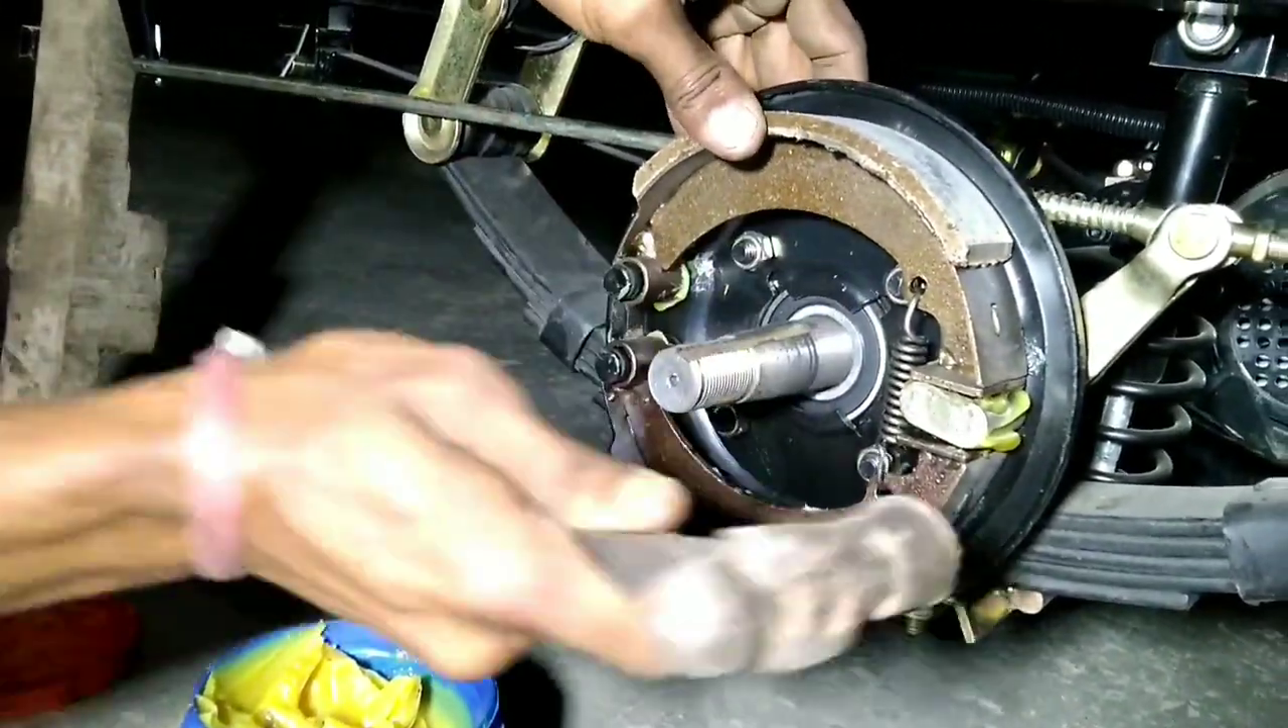तो आप देख सकते हो हमारा ब्रेक्शू यहाँ पे लग चुका है।